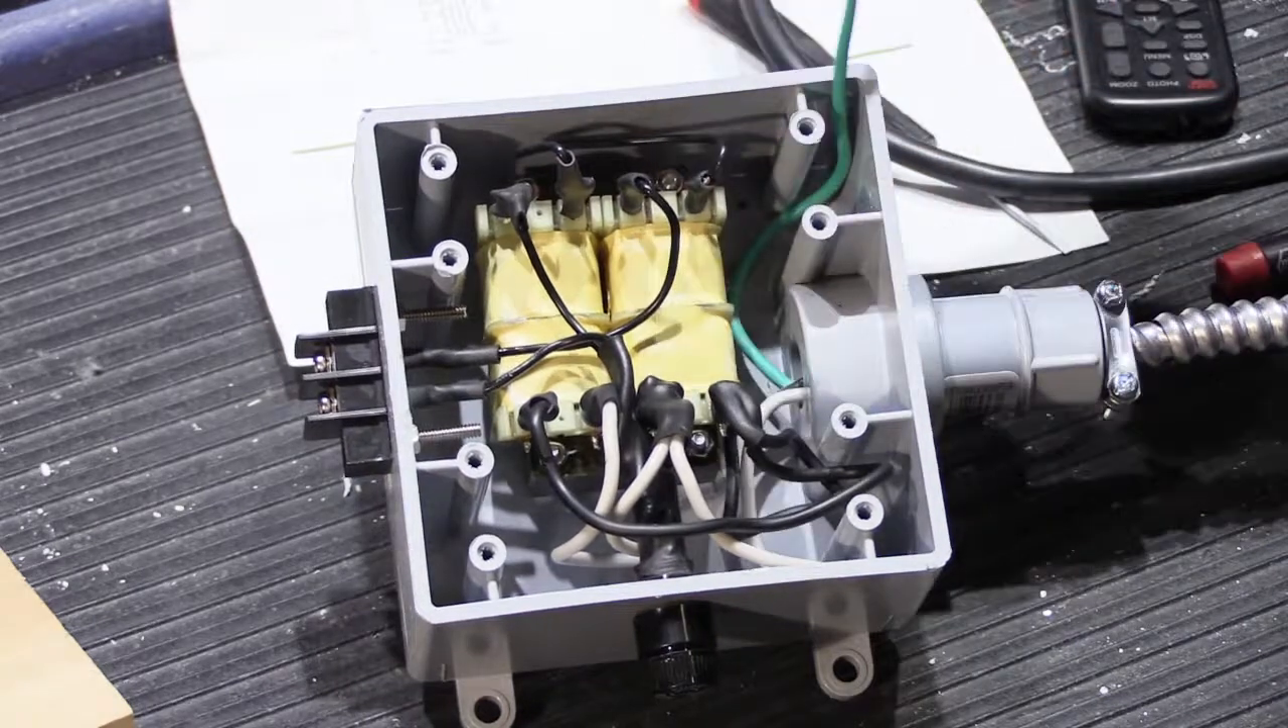And that completes our wiring with one small exception. So we still have here floating around this green ground wire.